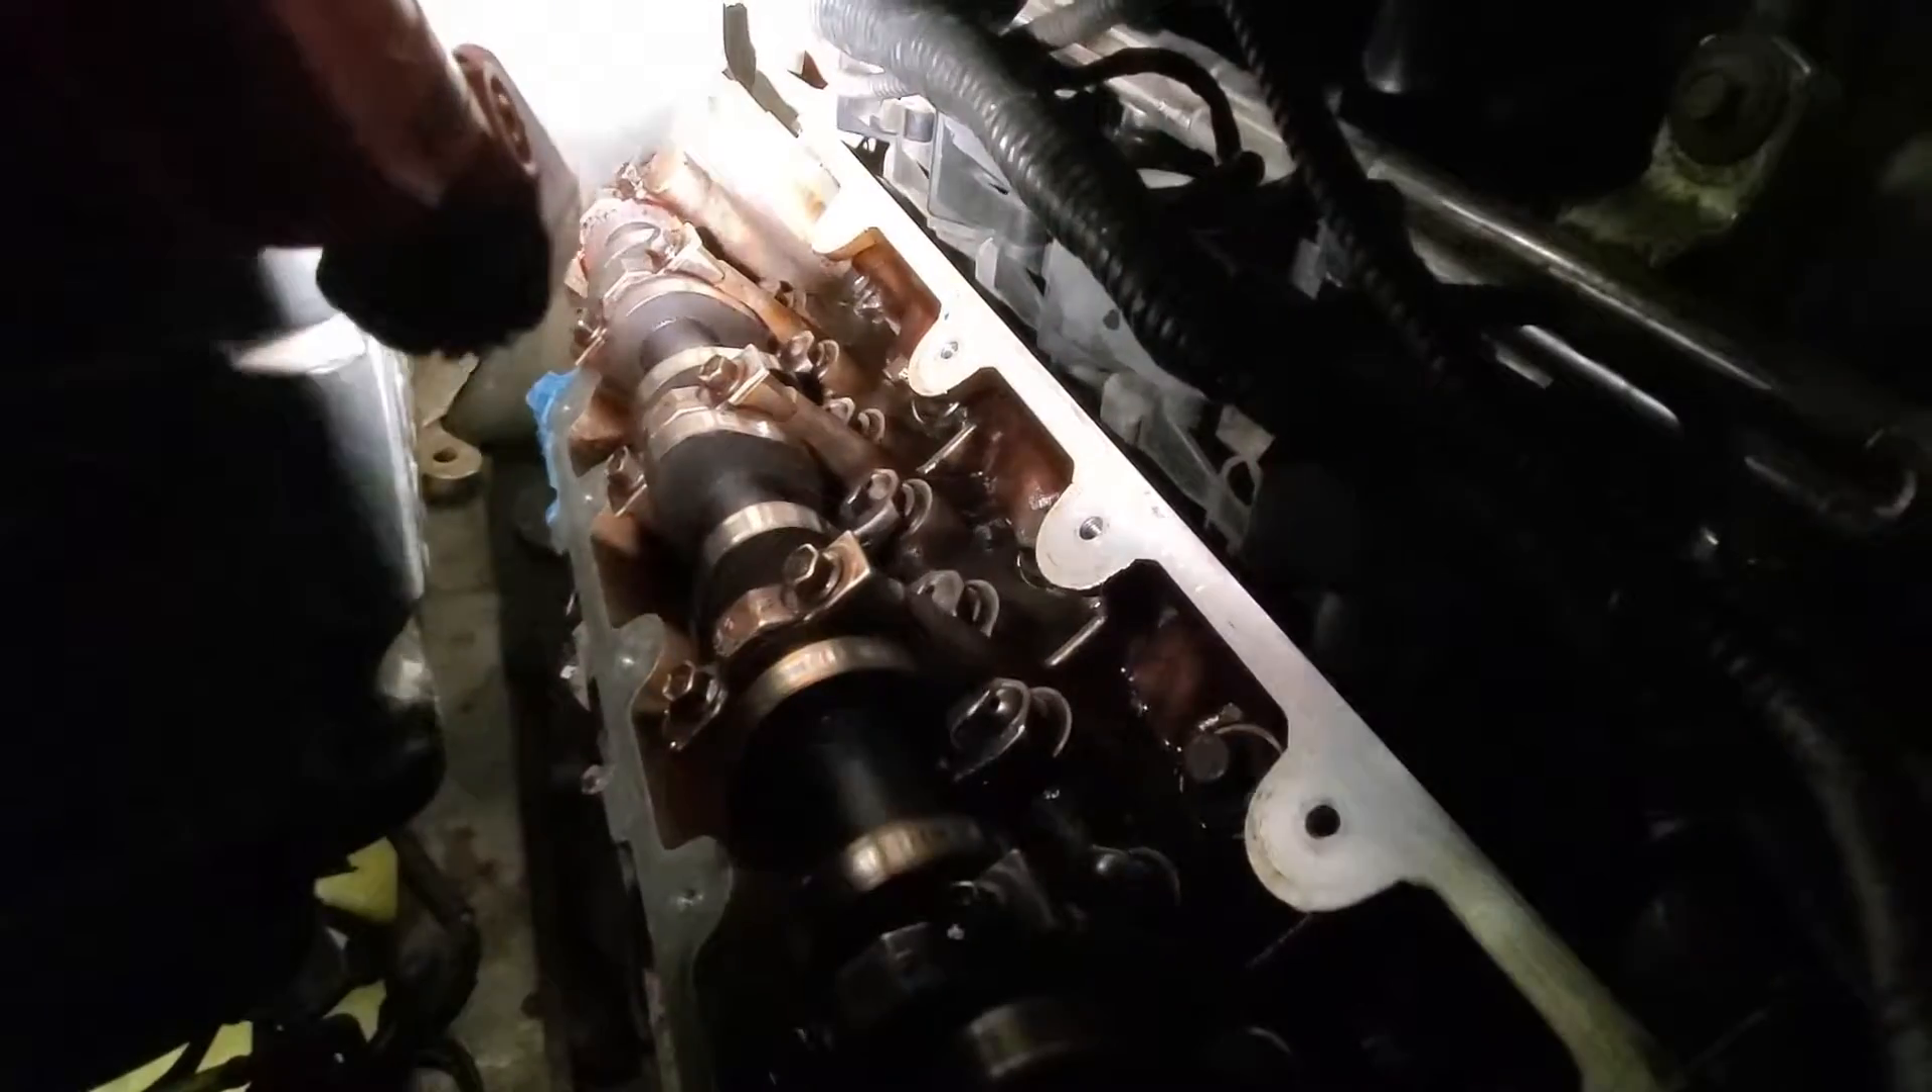Well, we've got the valve cover off and that was no fun.